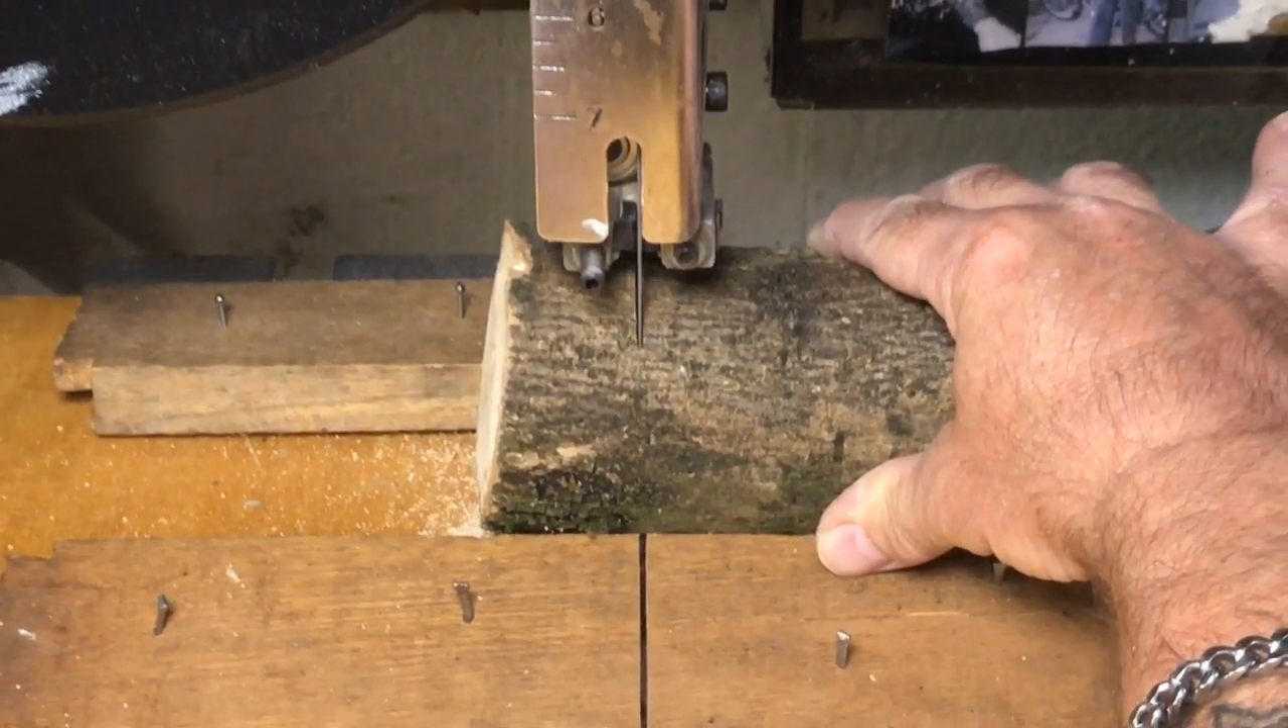On here on the bandsaw I've just got an old bit of wood here and I've just nailed some pieces across there just to hold the log so the log doesn't spin when we're cutting through on the blade.